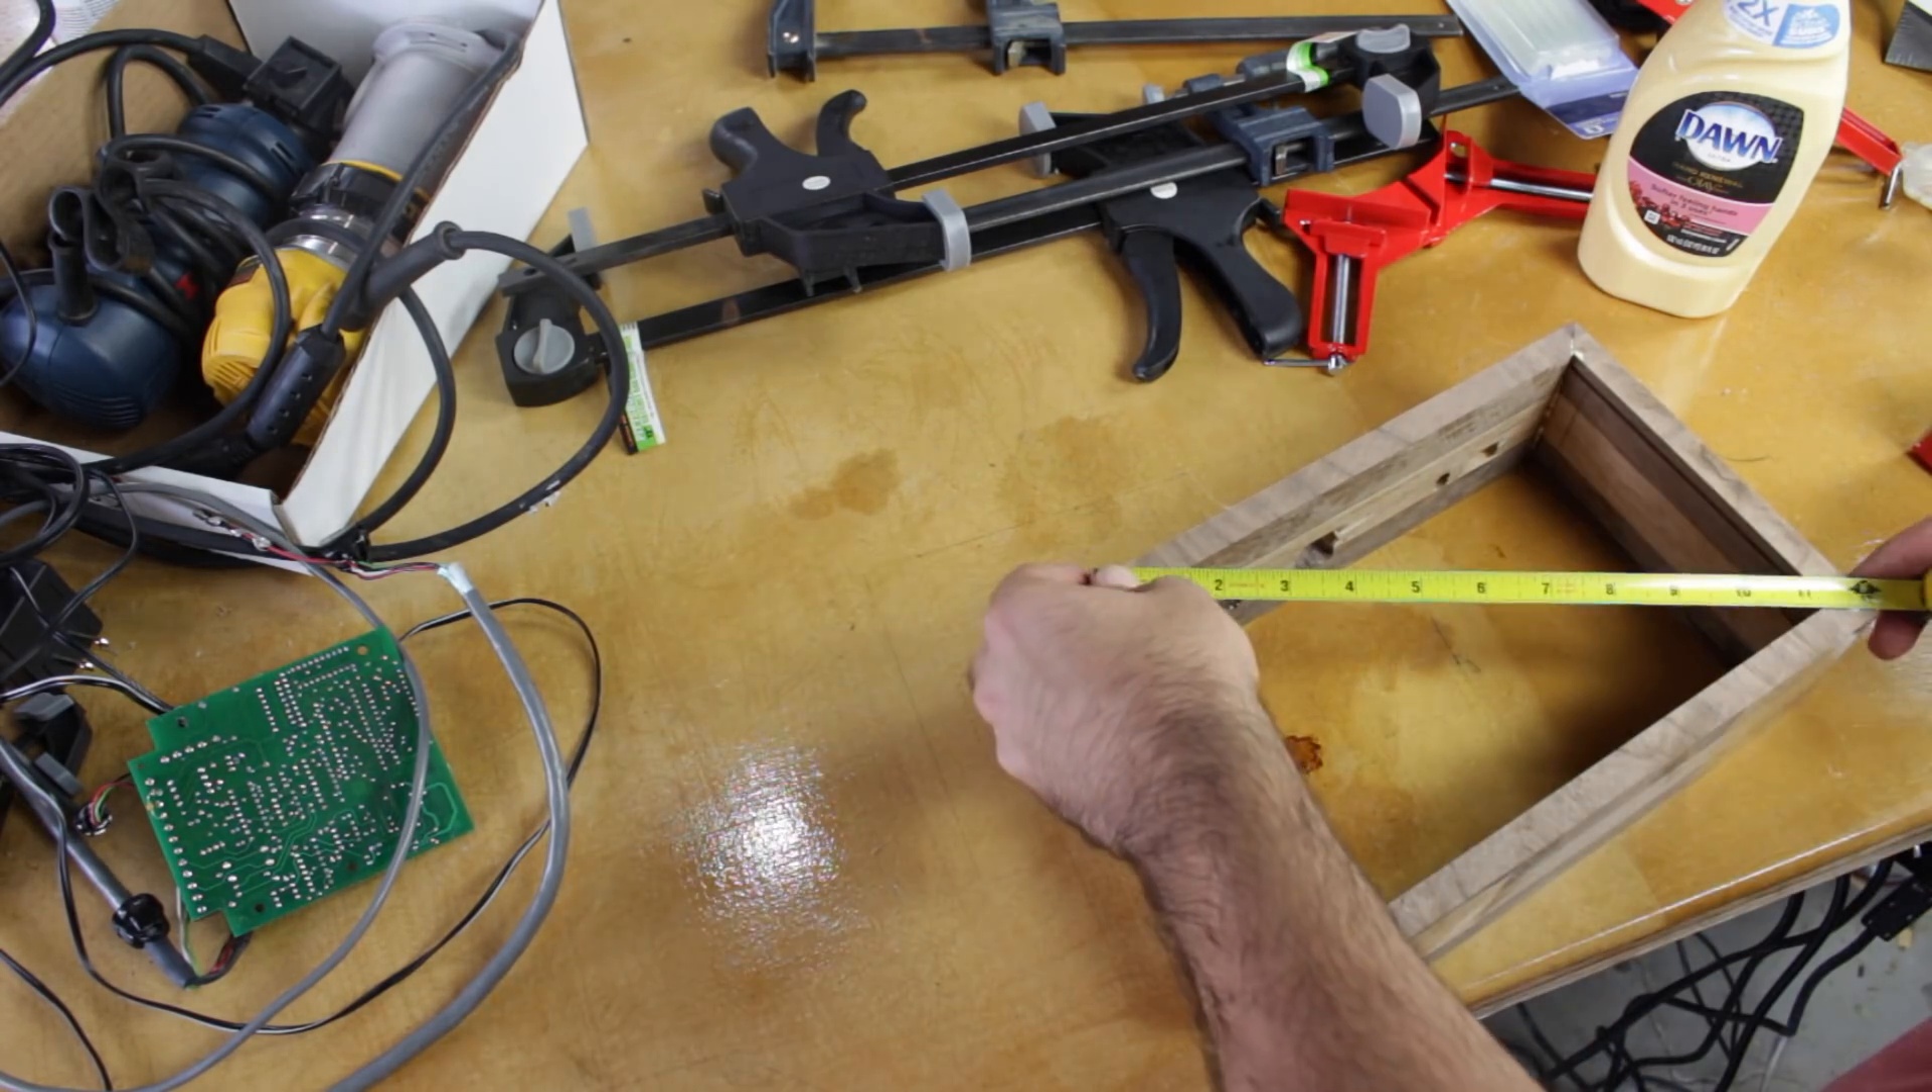Now I made one fatal mistake here and ended up gluing the whole box together before I put the top and bottom pieces in.